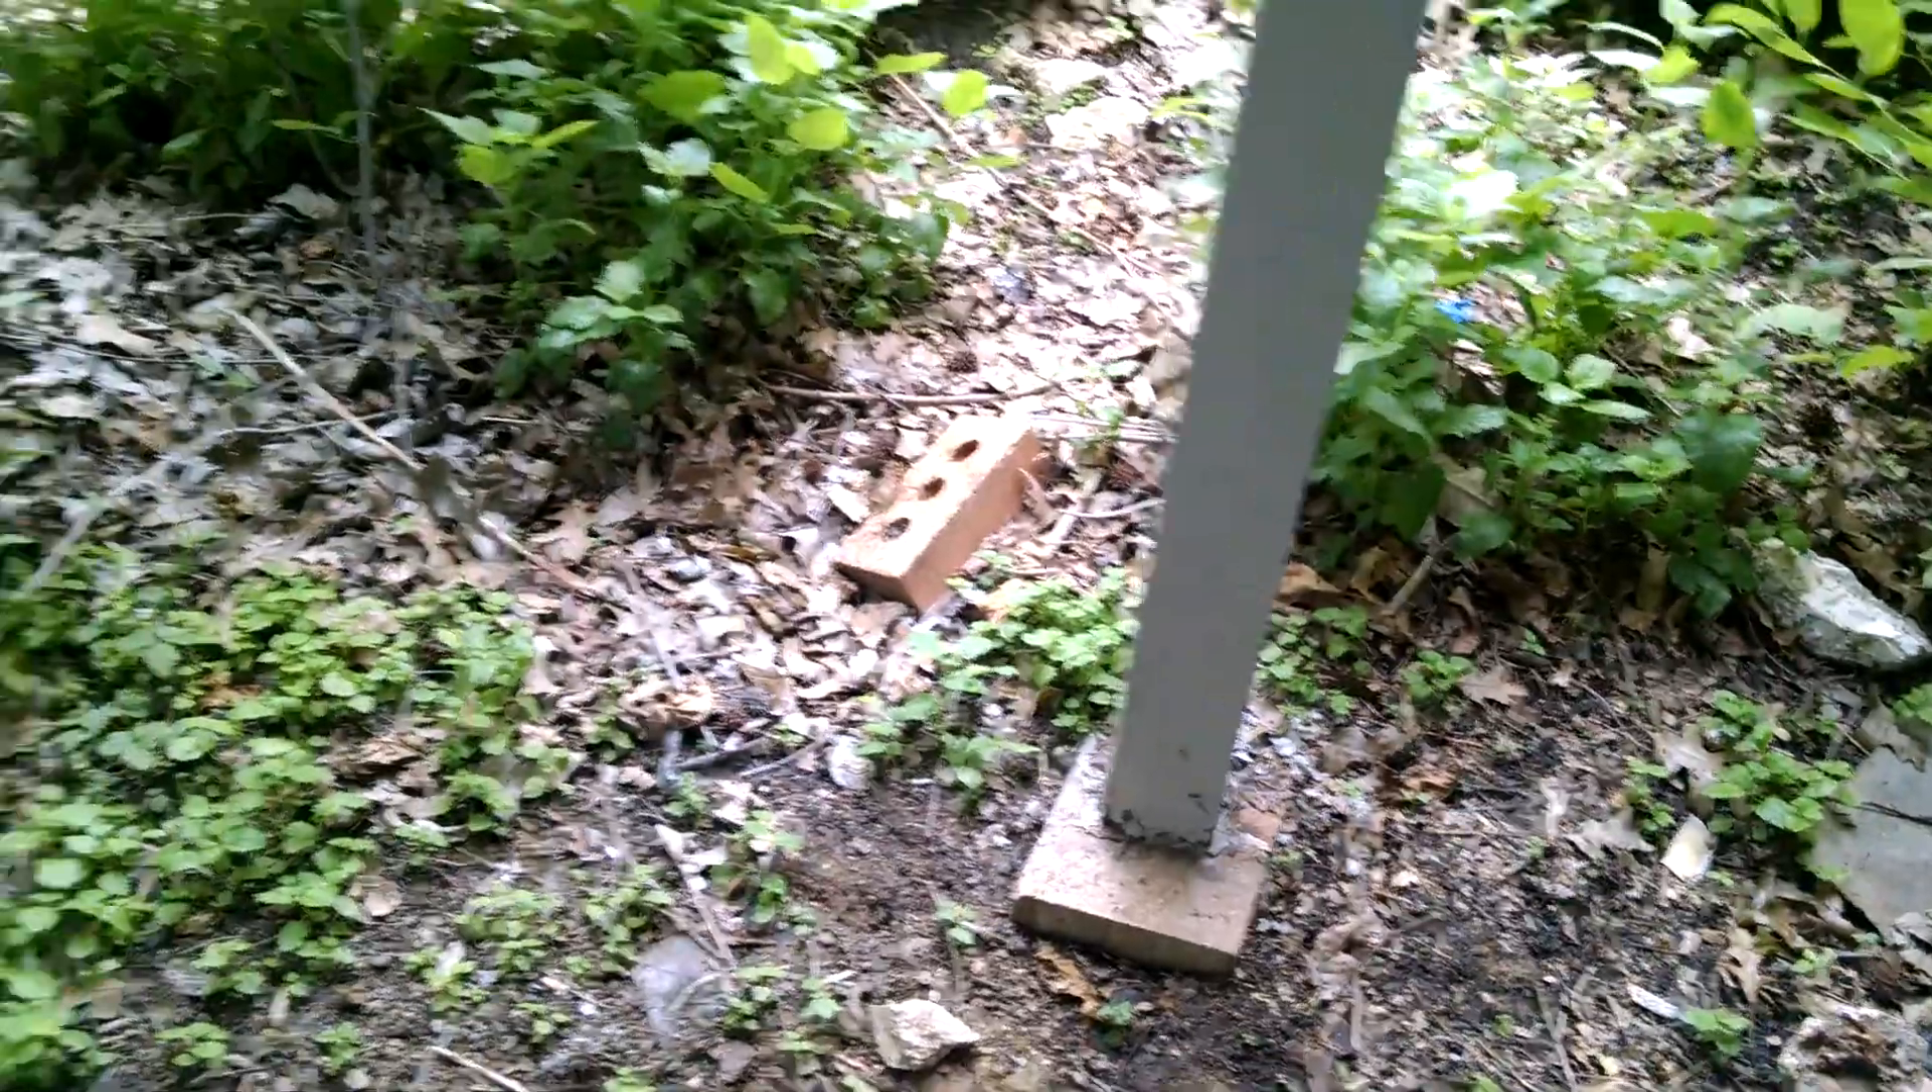Still, just sitting on a paver. Not even sitting on anything solid.